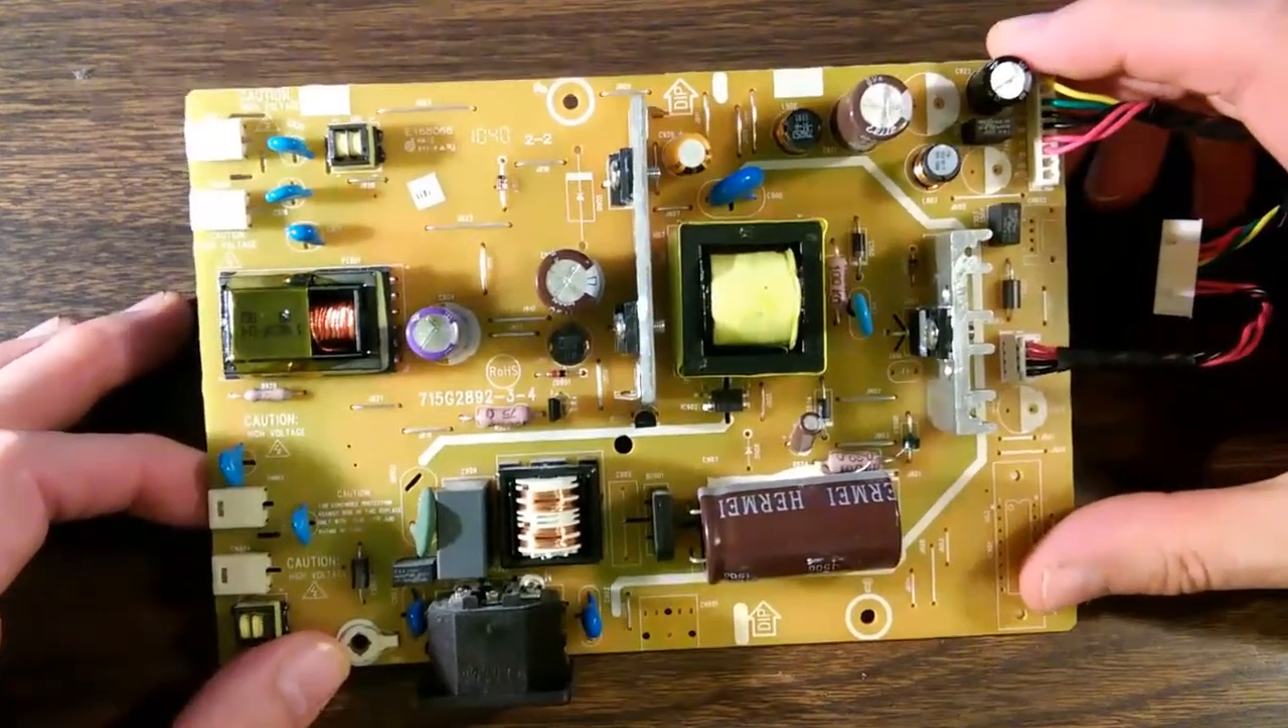Now we have the power supply board out and we can get a closer look at it.